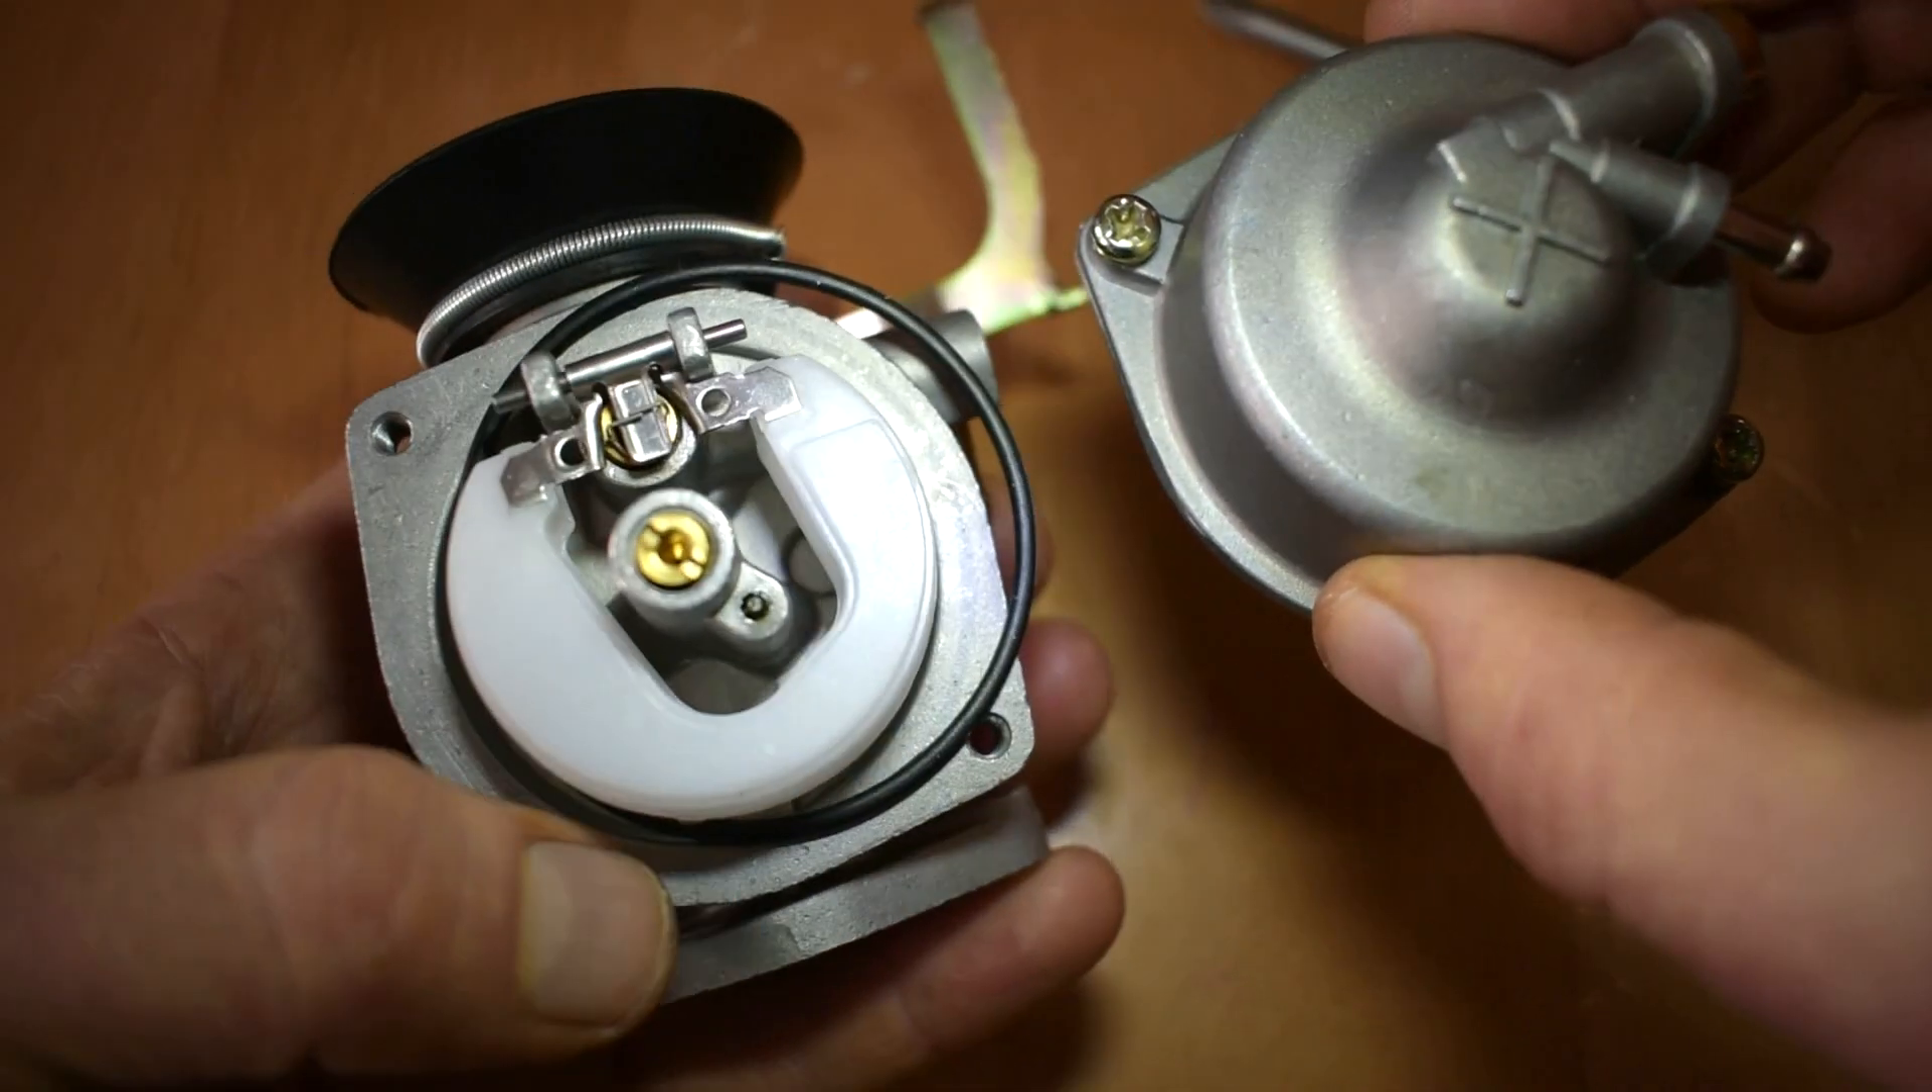And so now the float bowl is removed we can see the components in there. The float and the jet and other things etc. And a good thing to do at this point is to remove the o-ring here.